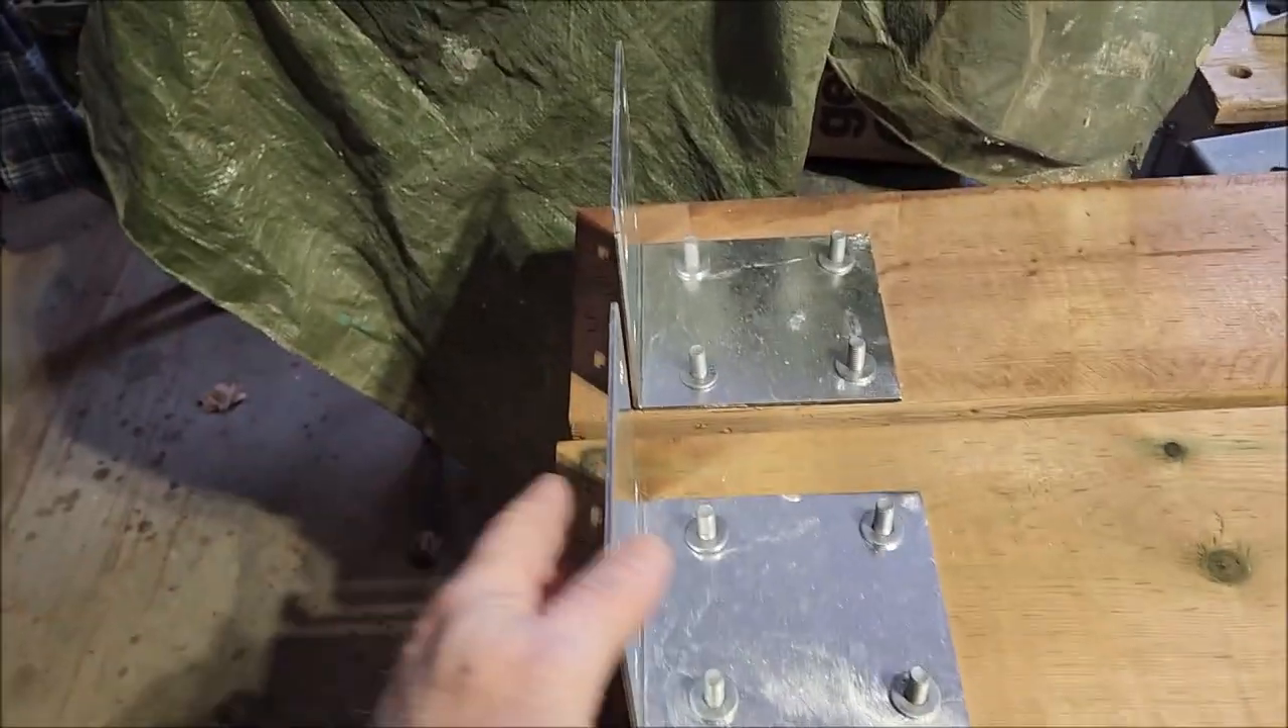I've got the brackets in place with the bolts coming through. I've got washers on them.